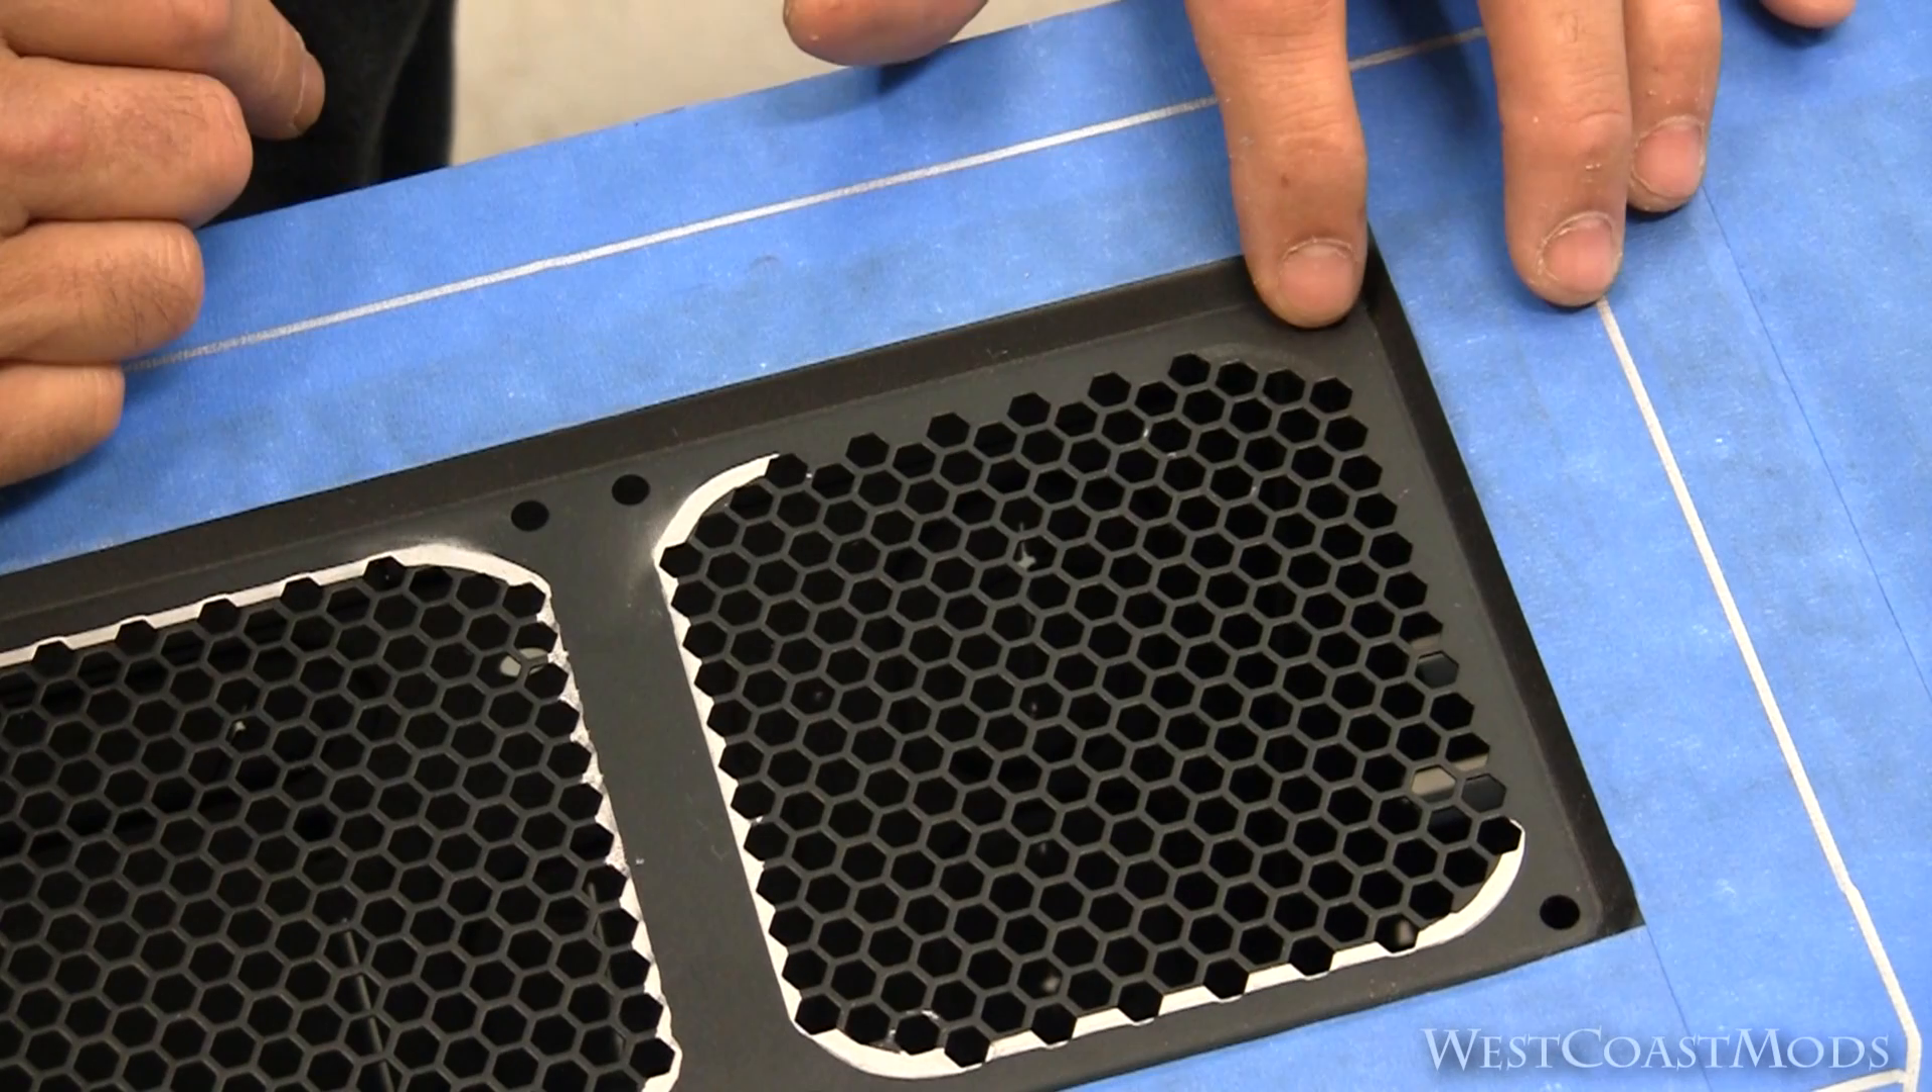You can see the hole that, the mounting hole for the fans, the perforated steel isn't centered with that hole. You know, it's kind of offset.